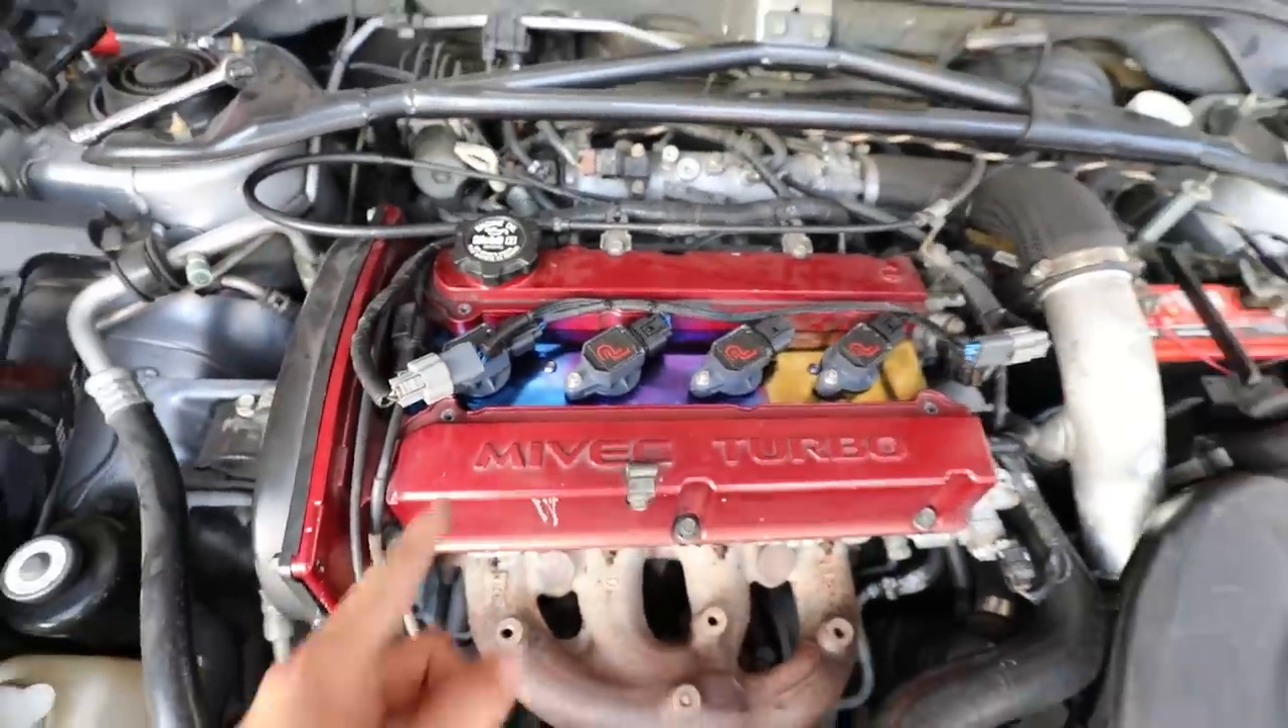All right, we got the coil pack installed and cleaned up.